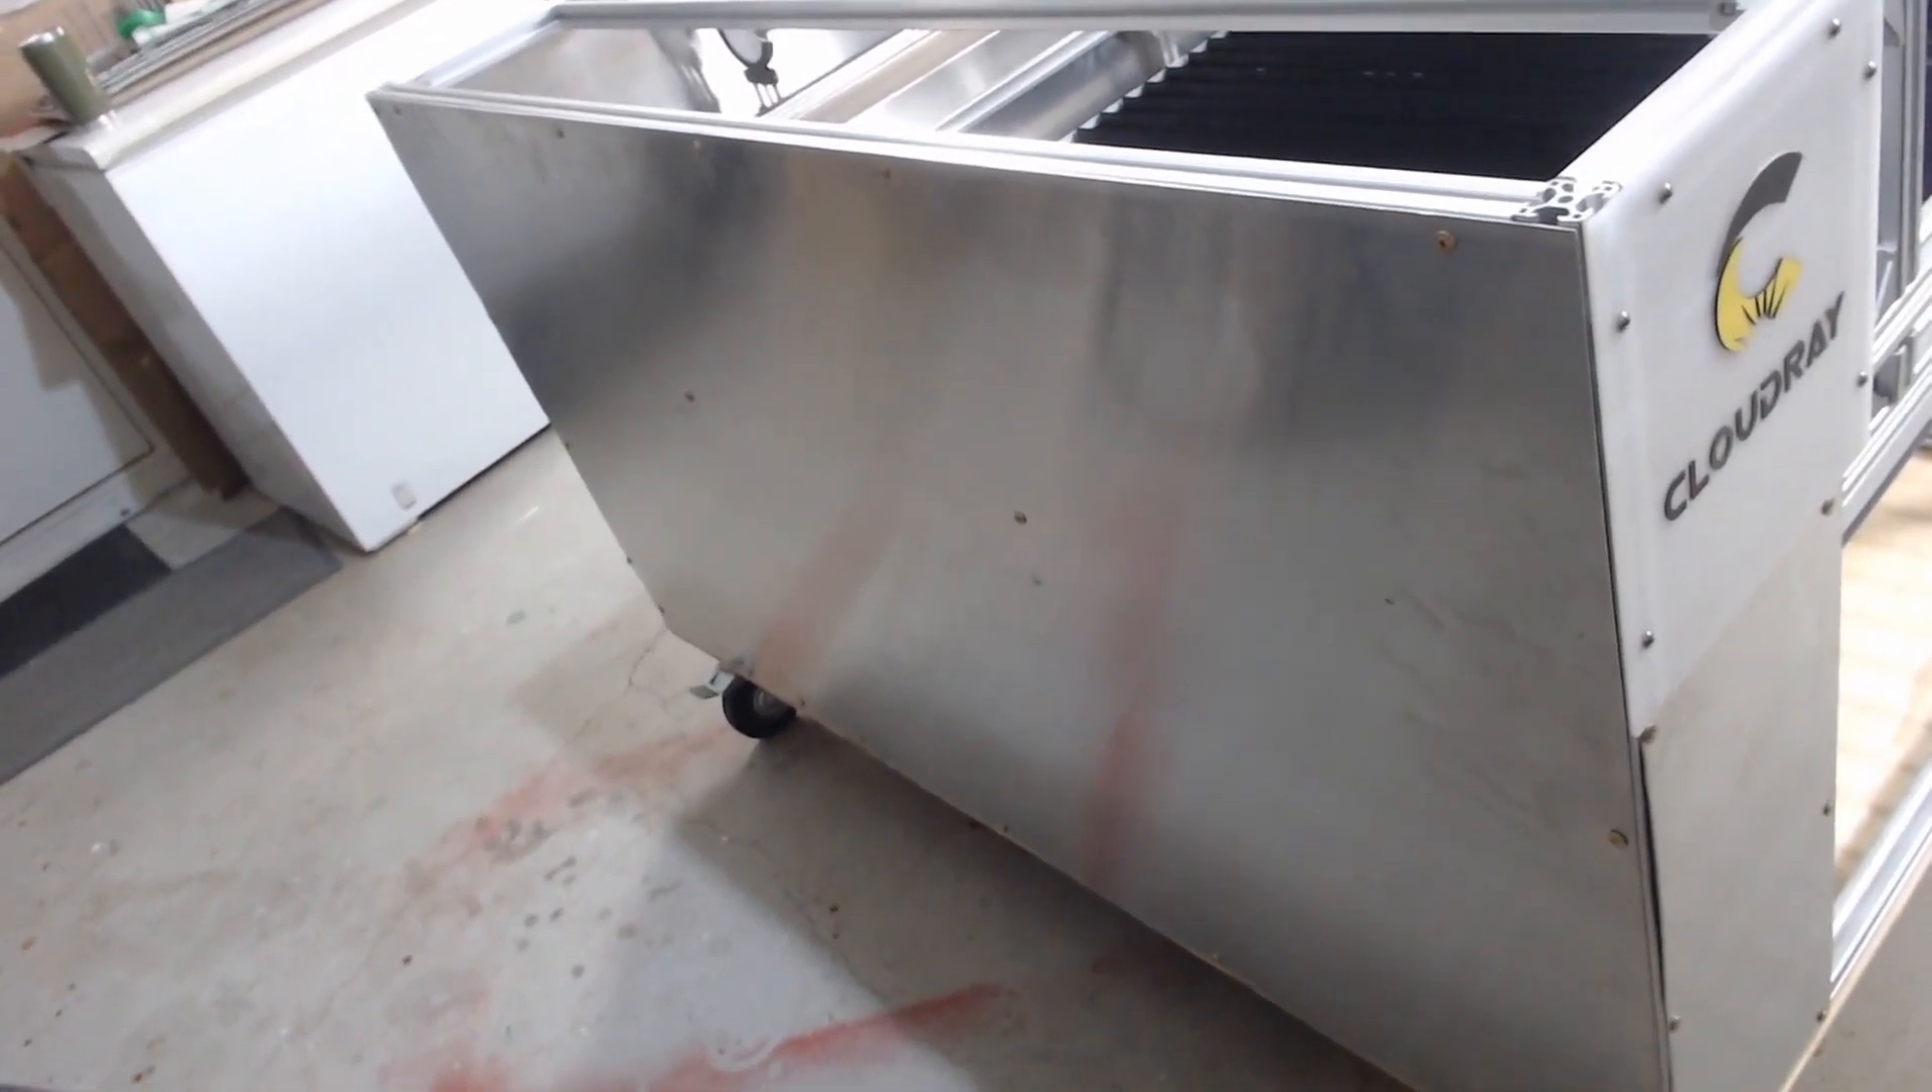I've also started to enclose the machine with the aluminium sheeting on this side of the machine I've just enclosed it with the aluminium sheeting because there's nothing in there that I need to access.